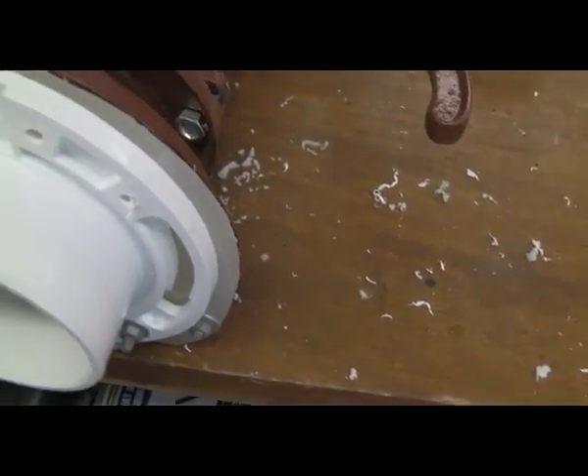All right, I've got my flange adapter made up and bolted up, and it's going to work pretty good for what I'm going to be using it for.